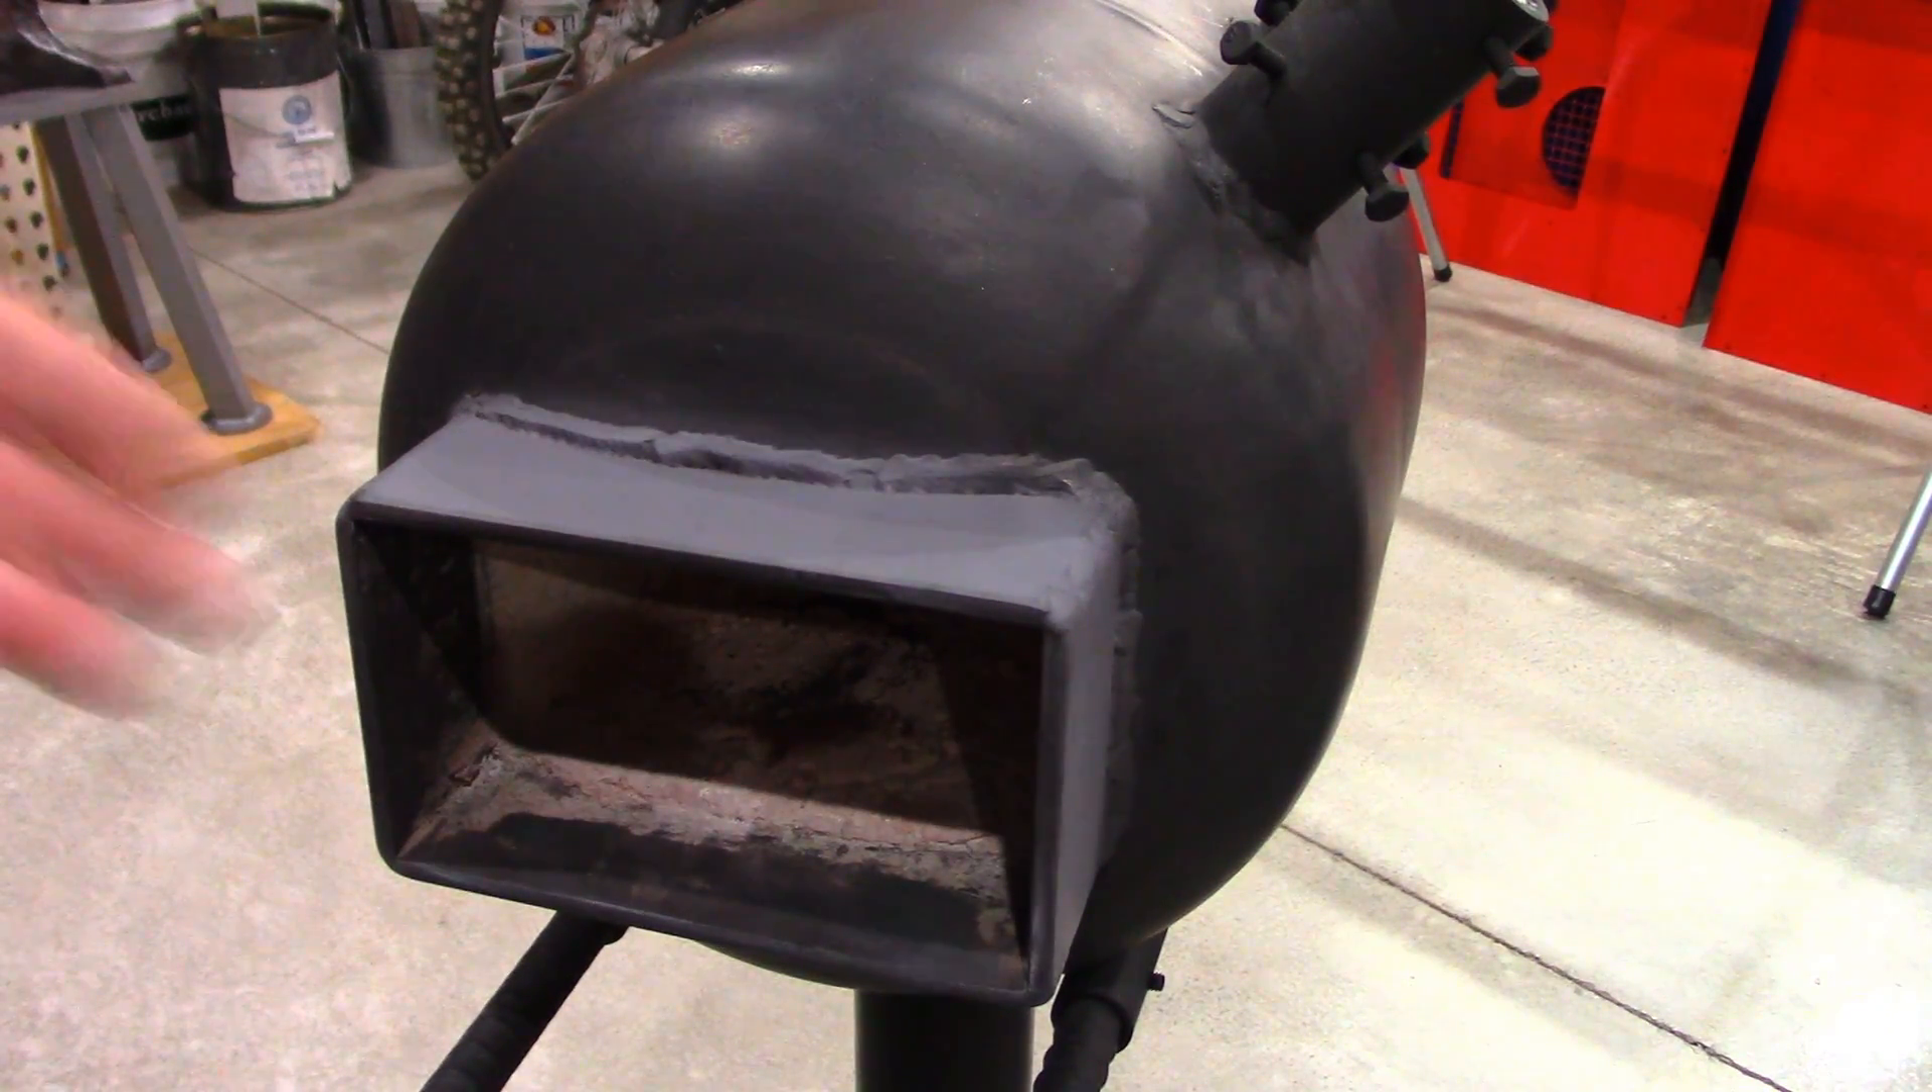I used the cutting wheel and cut the angles in here so it sits flush on the tank.